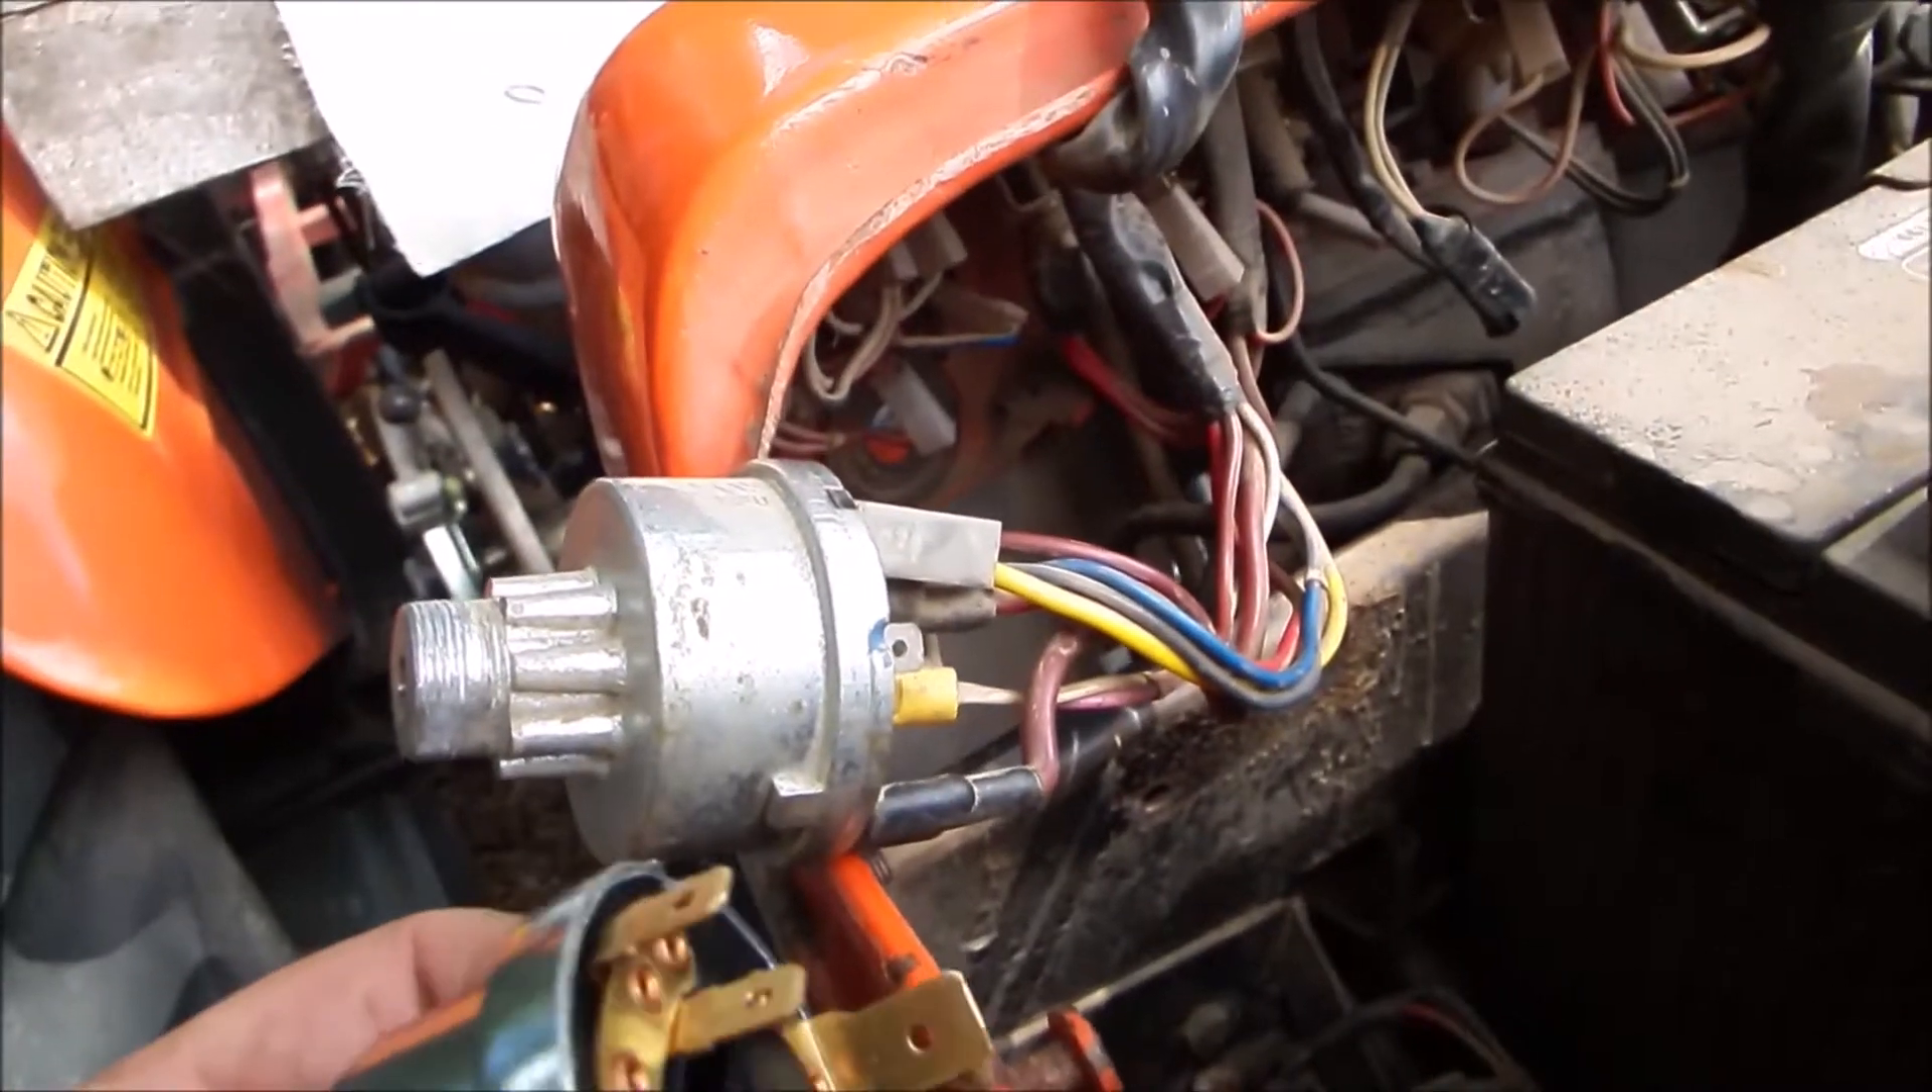All right, I've got the start switch Out.